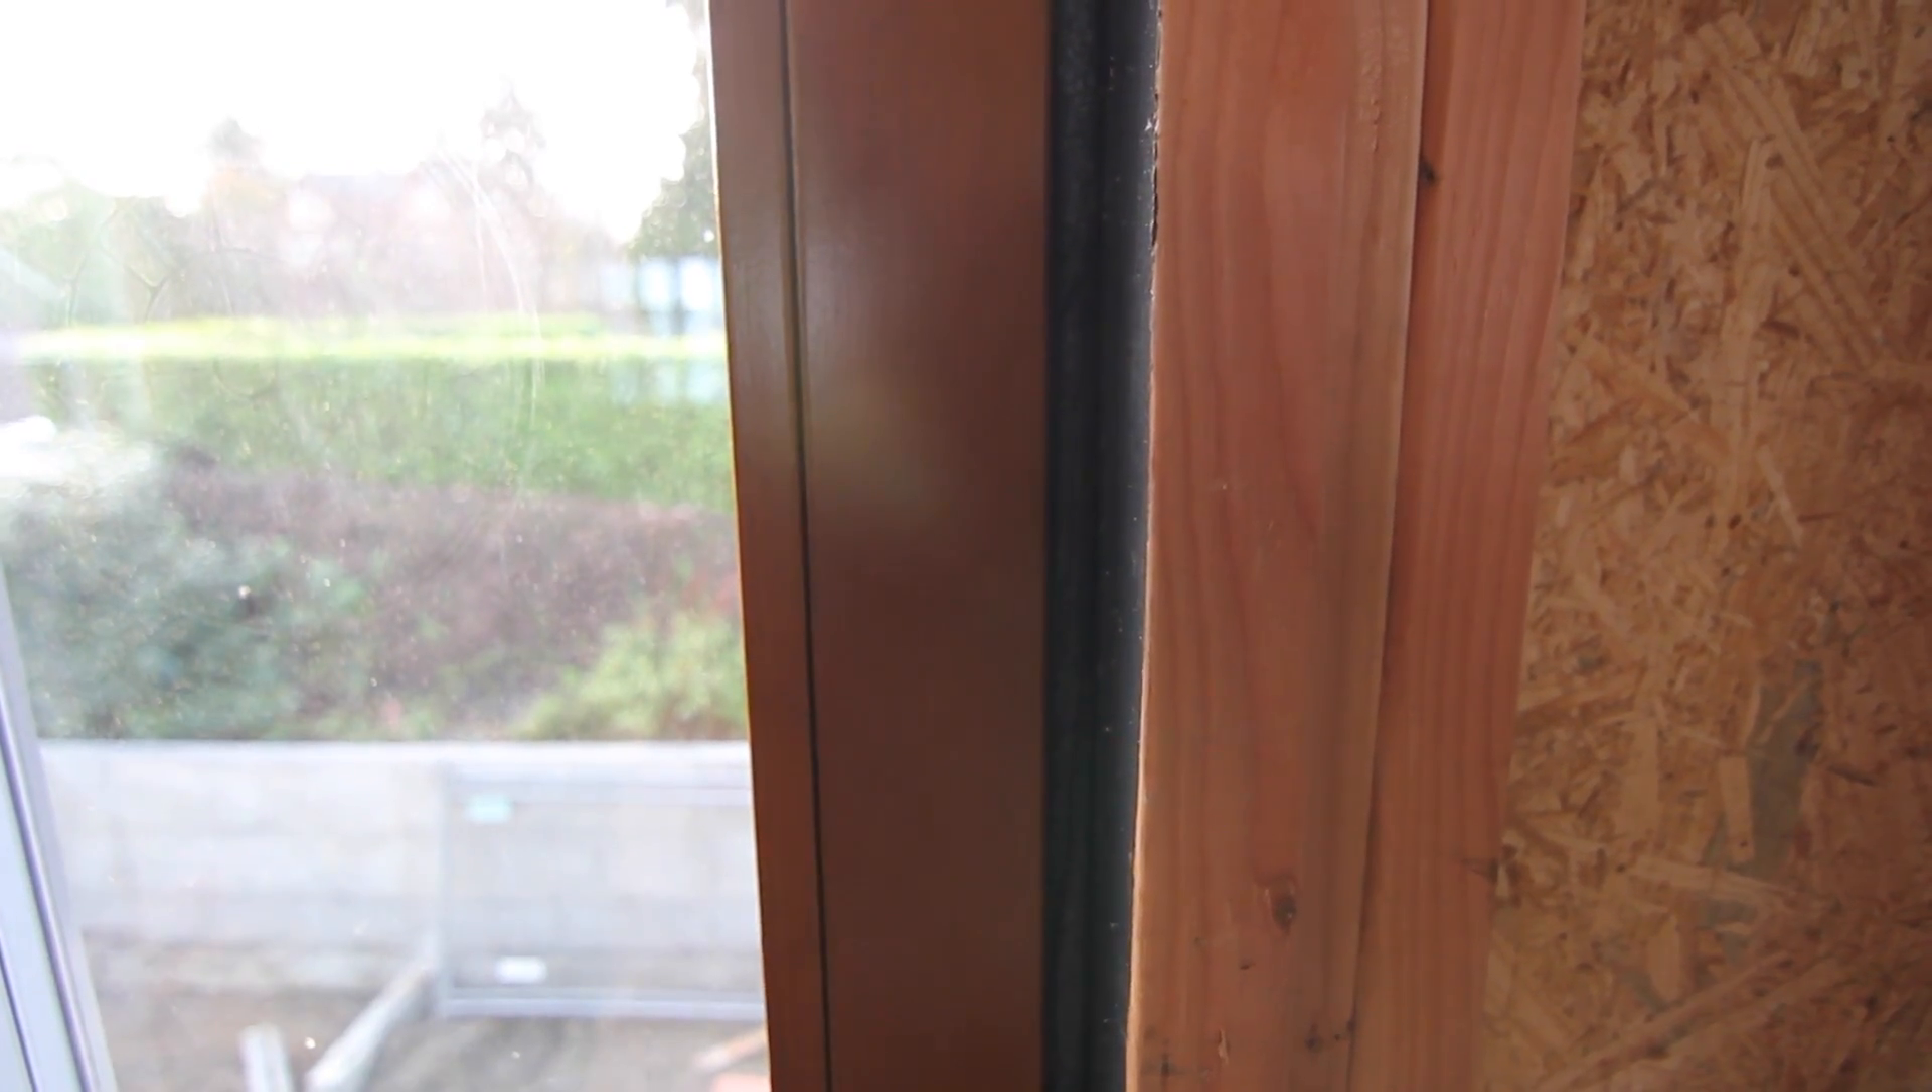The backer rod is the proper width for the gap.